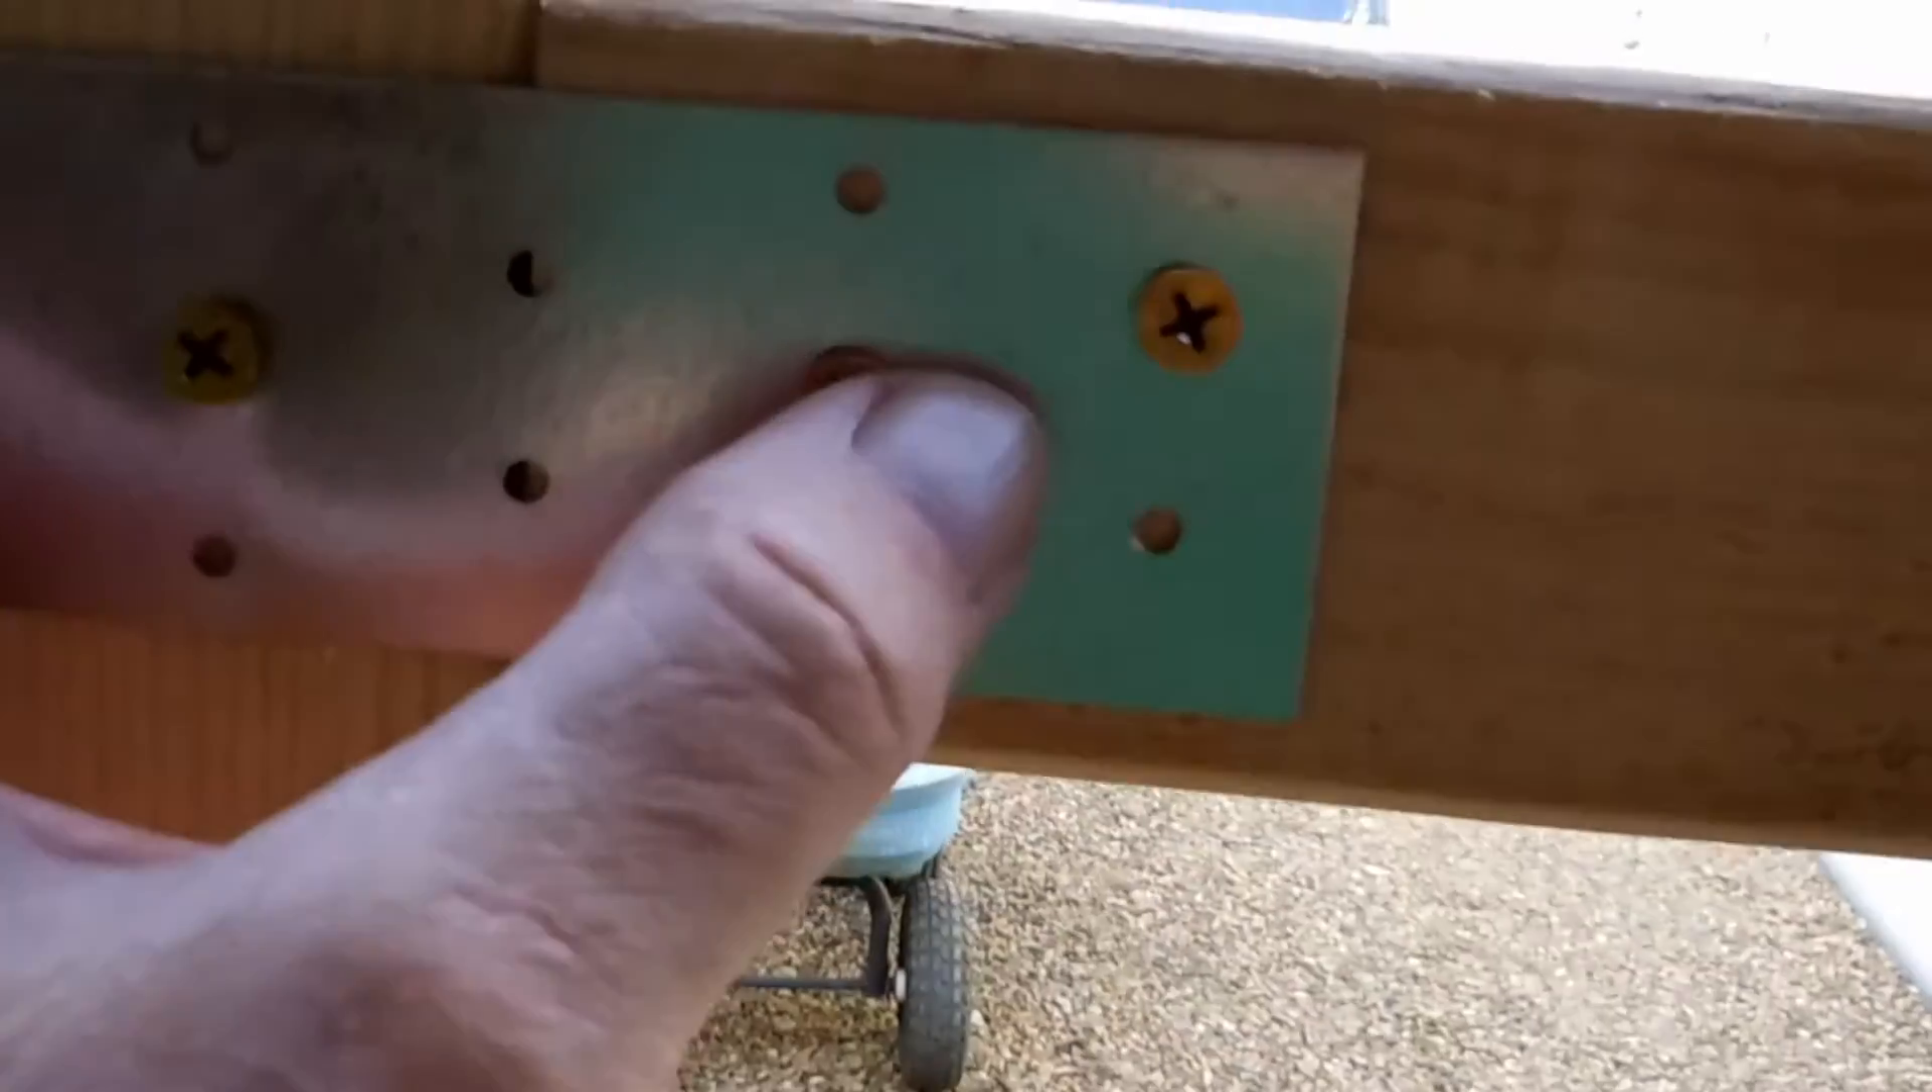I intentionally didn't put all the screws on this panel.